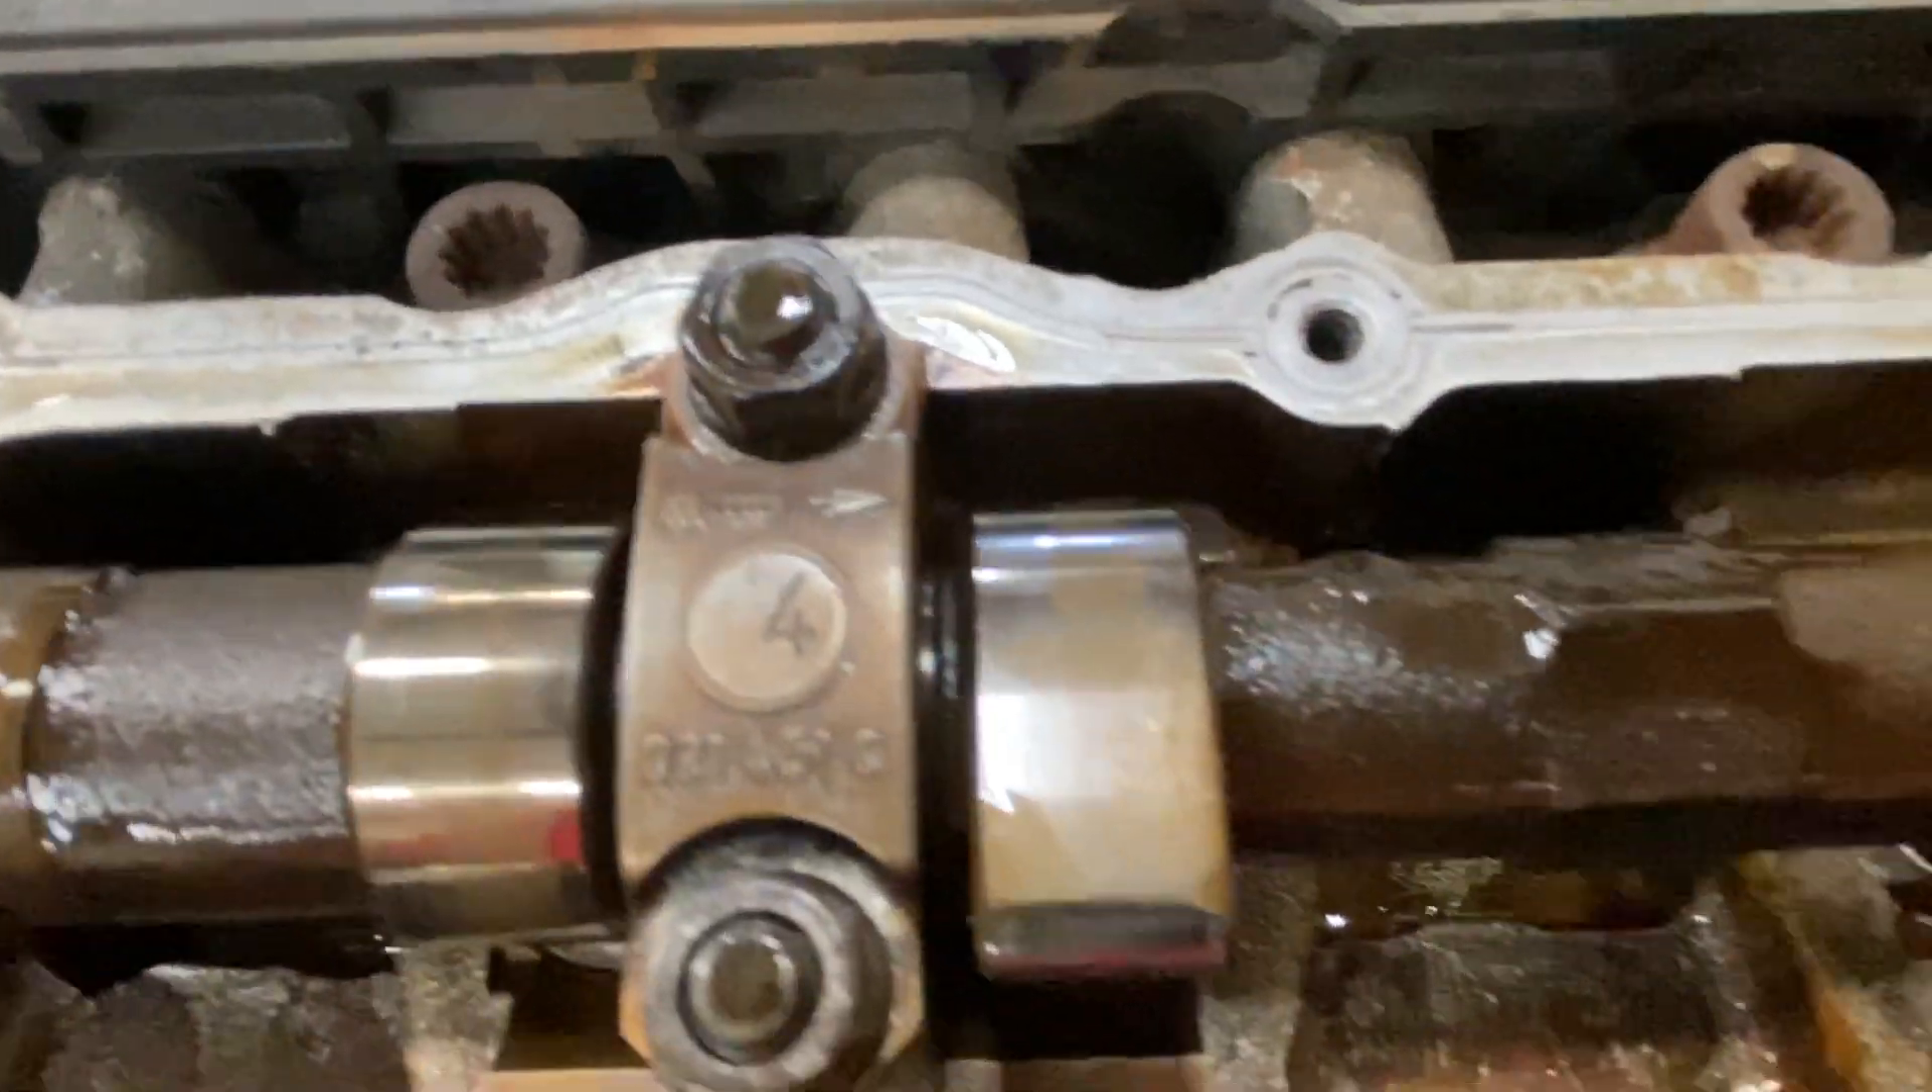I got the valve cover off and the cams are absolutely beautiful.